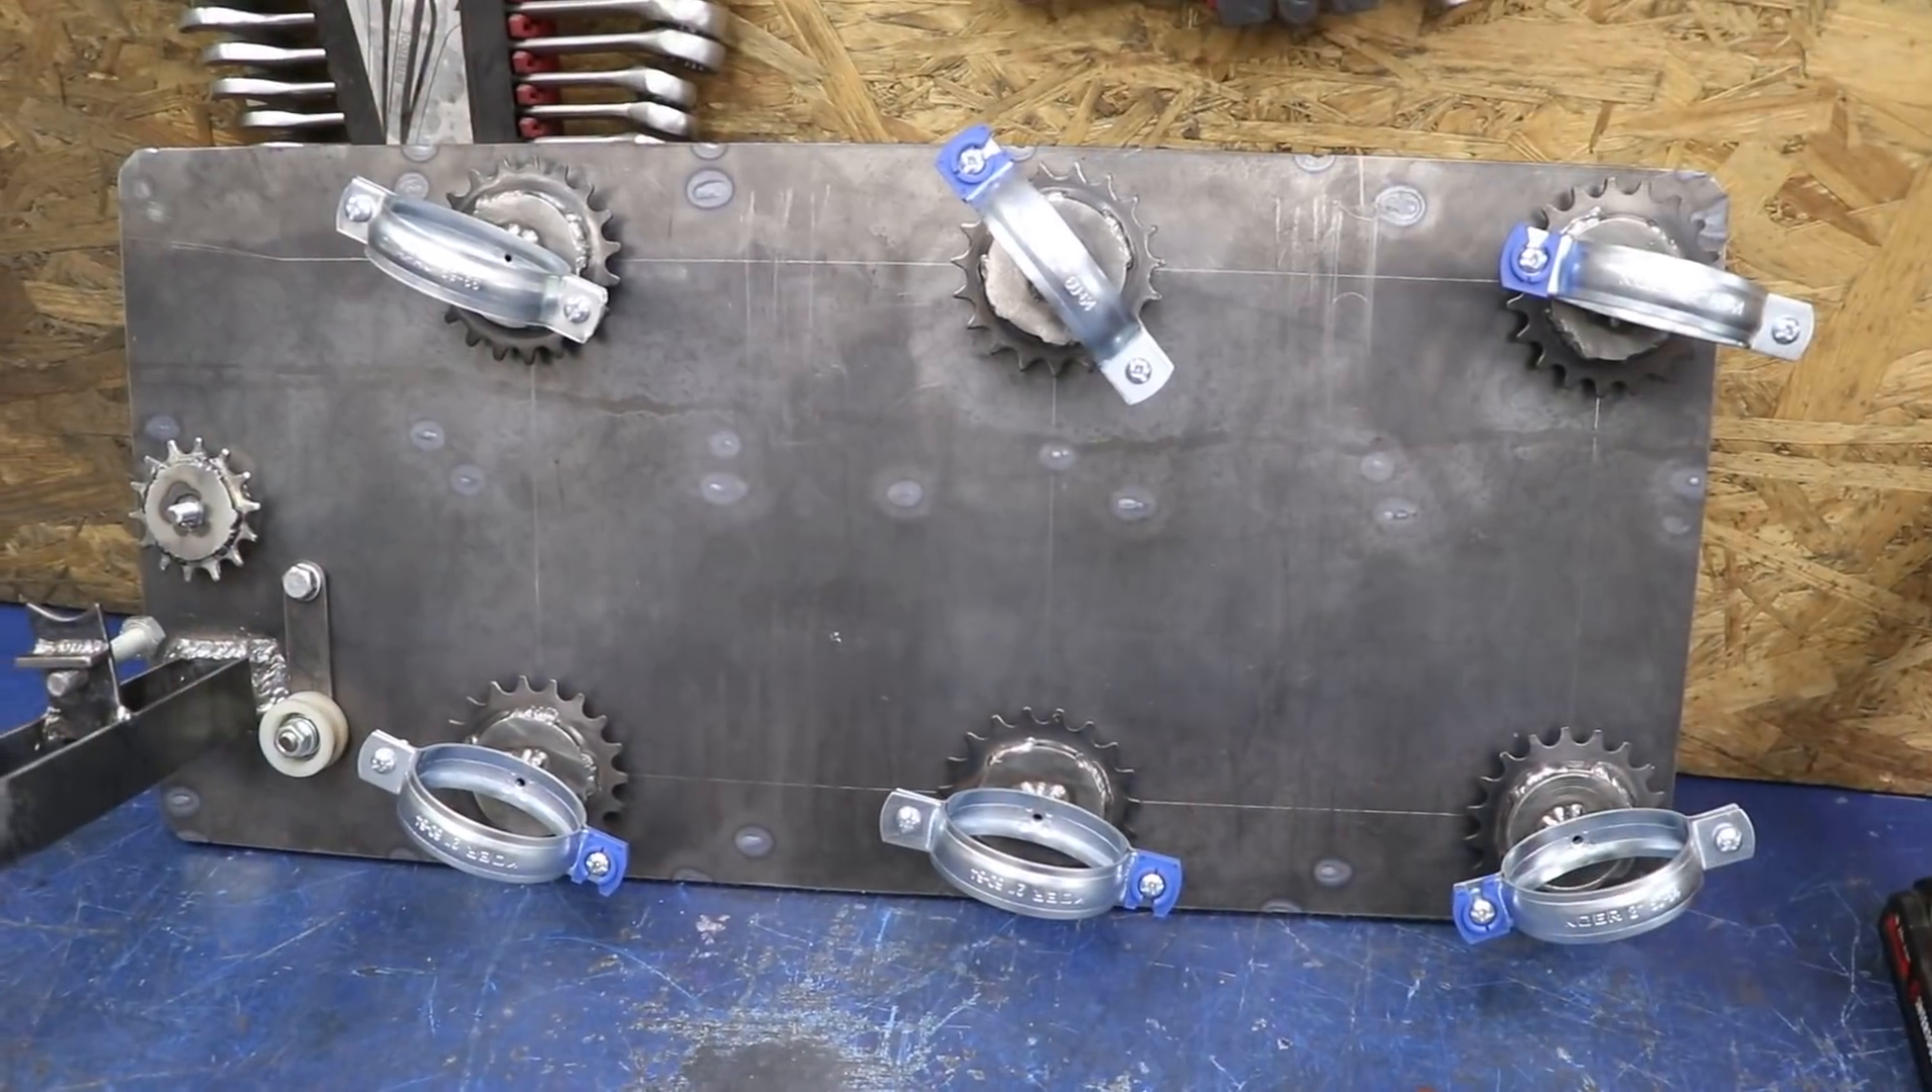Вроде все готово, за исключением того, что пока еще отсутствует цепь.